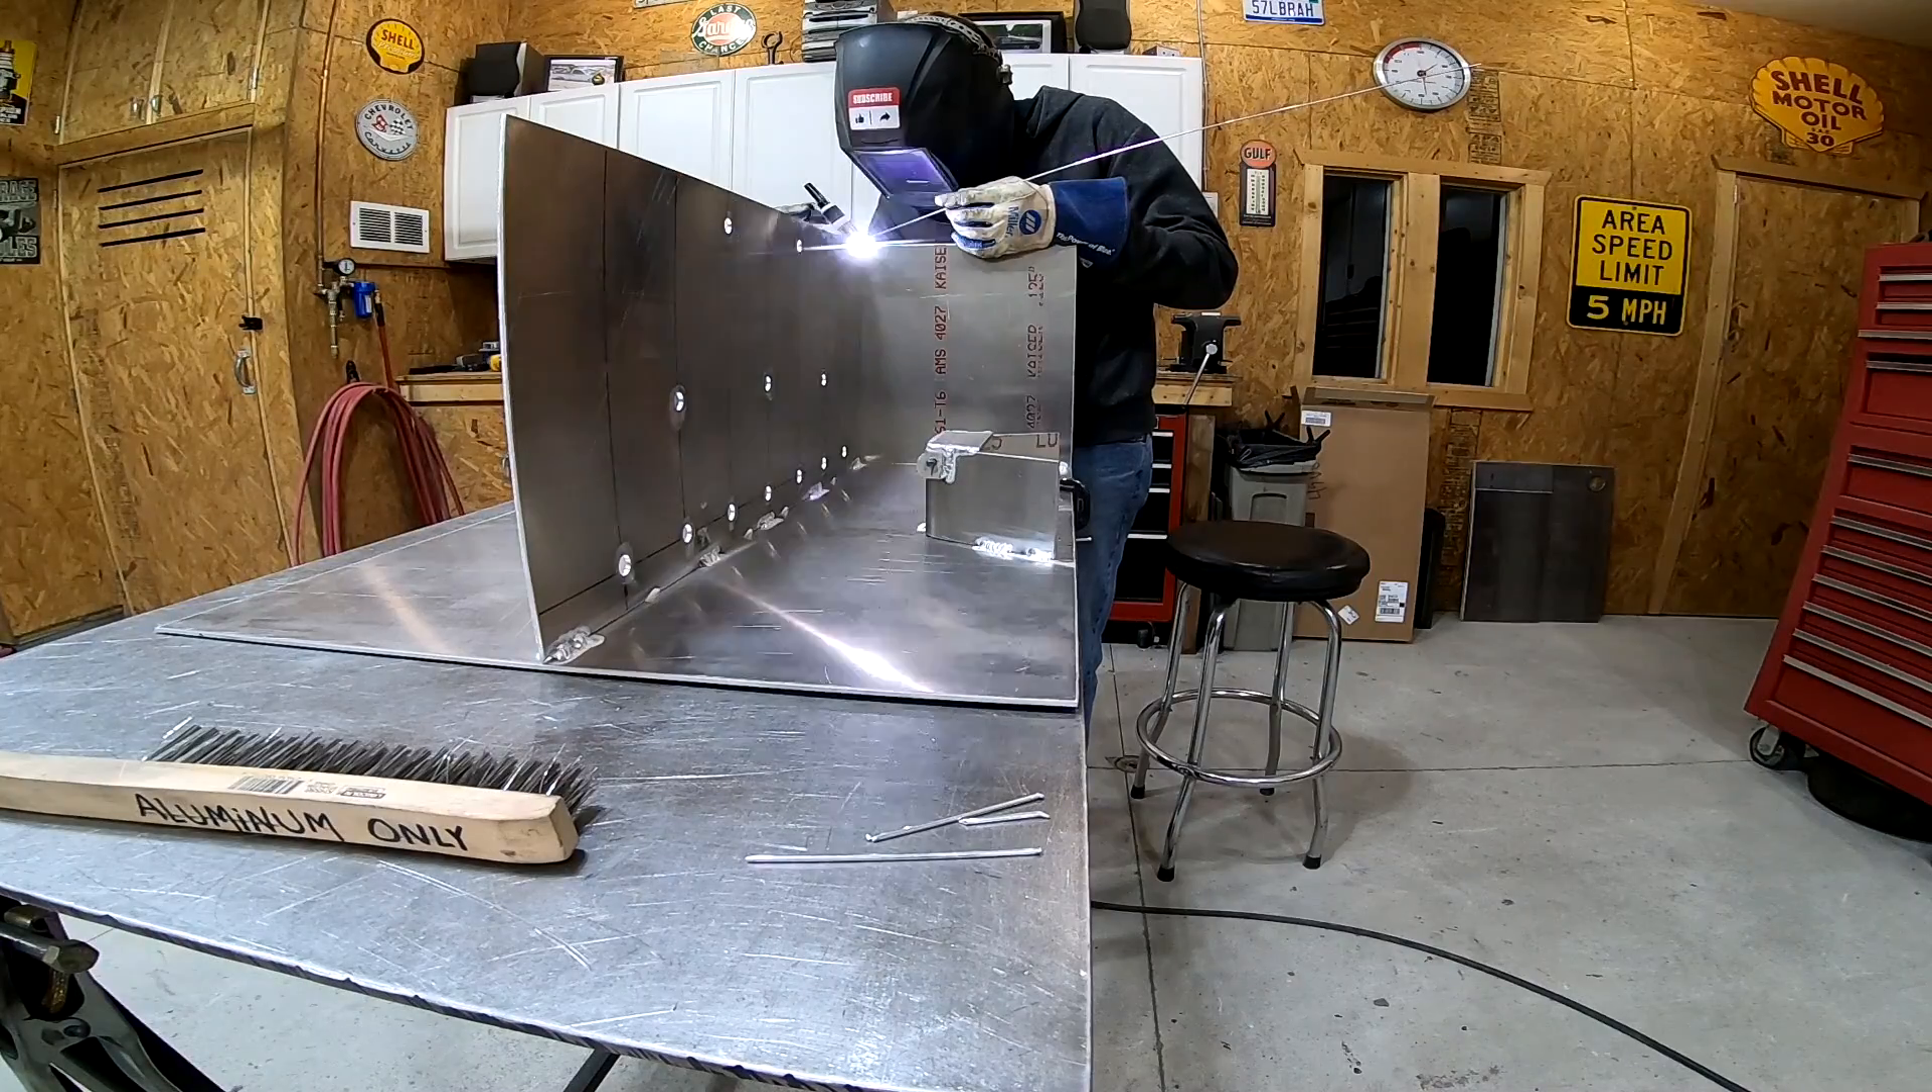Right here you can see I'm starting to weld the sides of the tank in place.